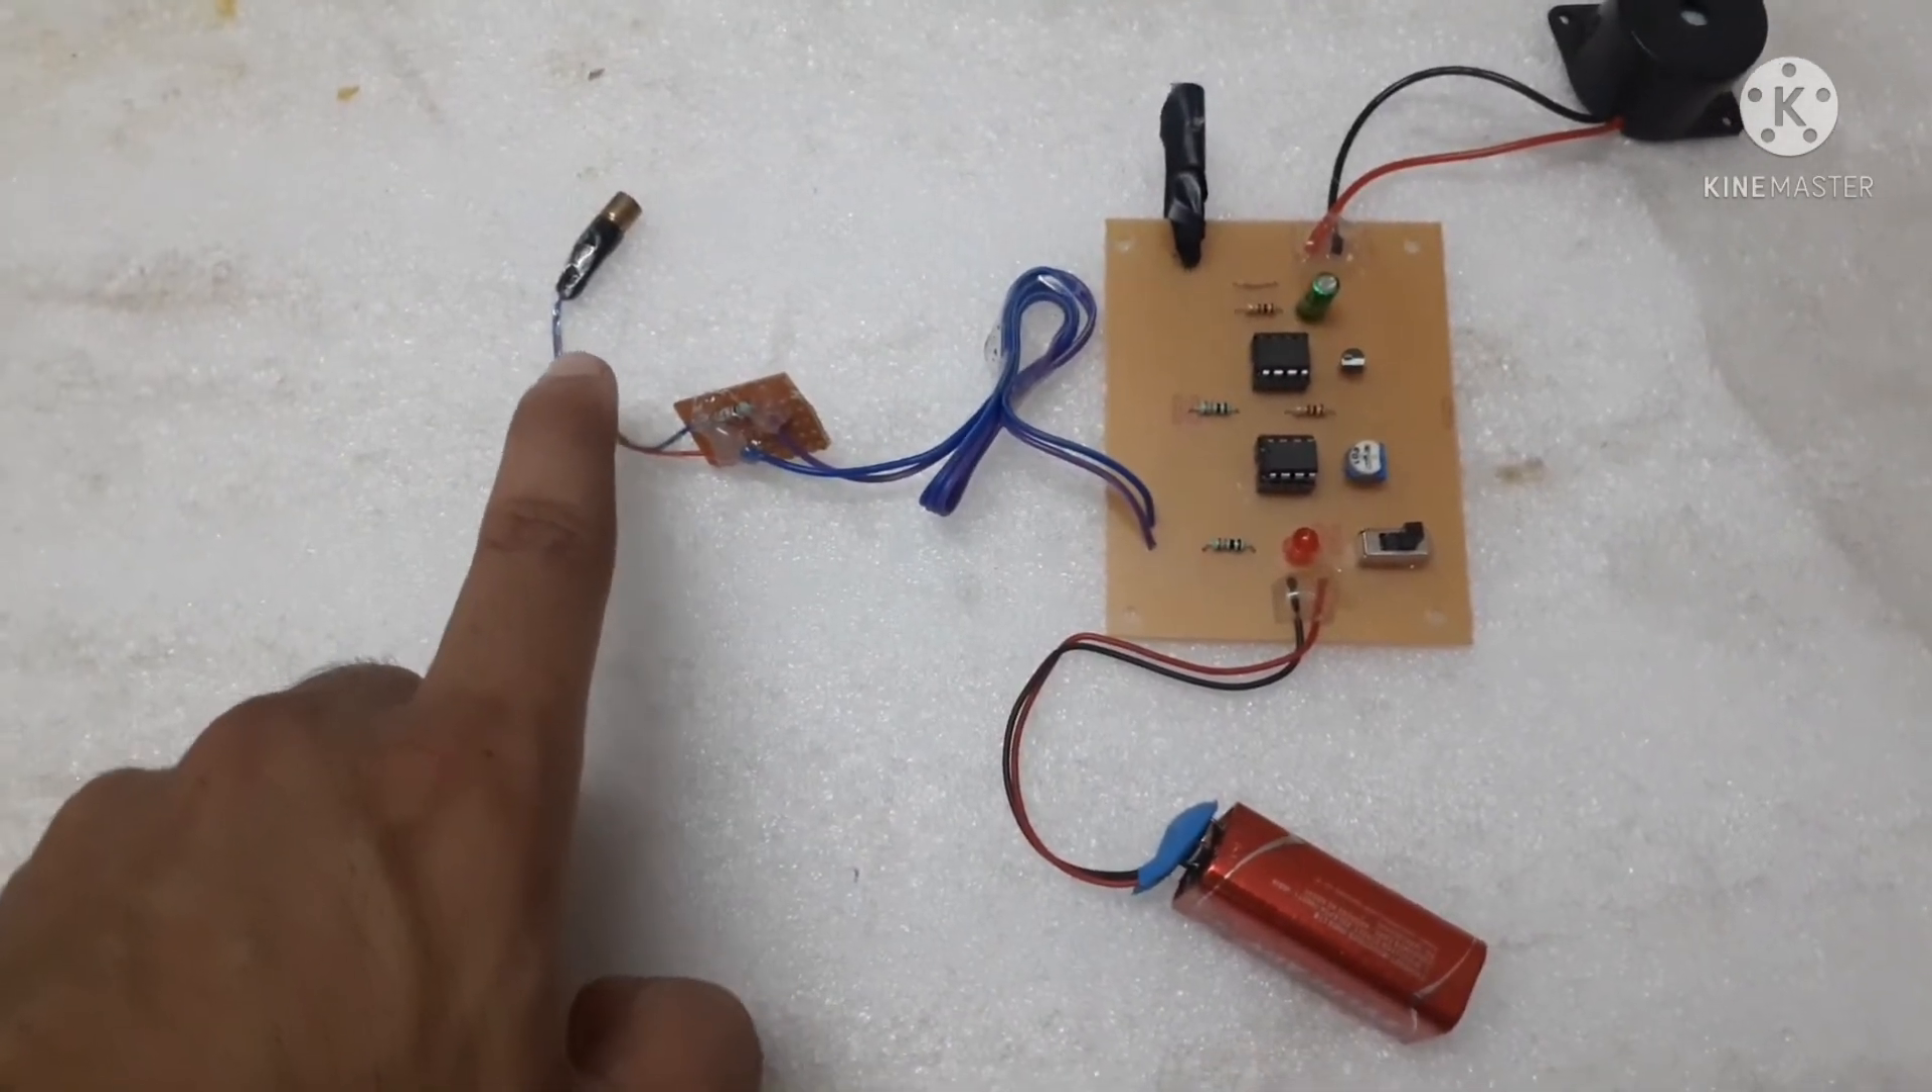मैंने 9V की battery को connect कर दिया है।